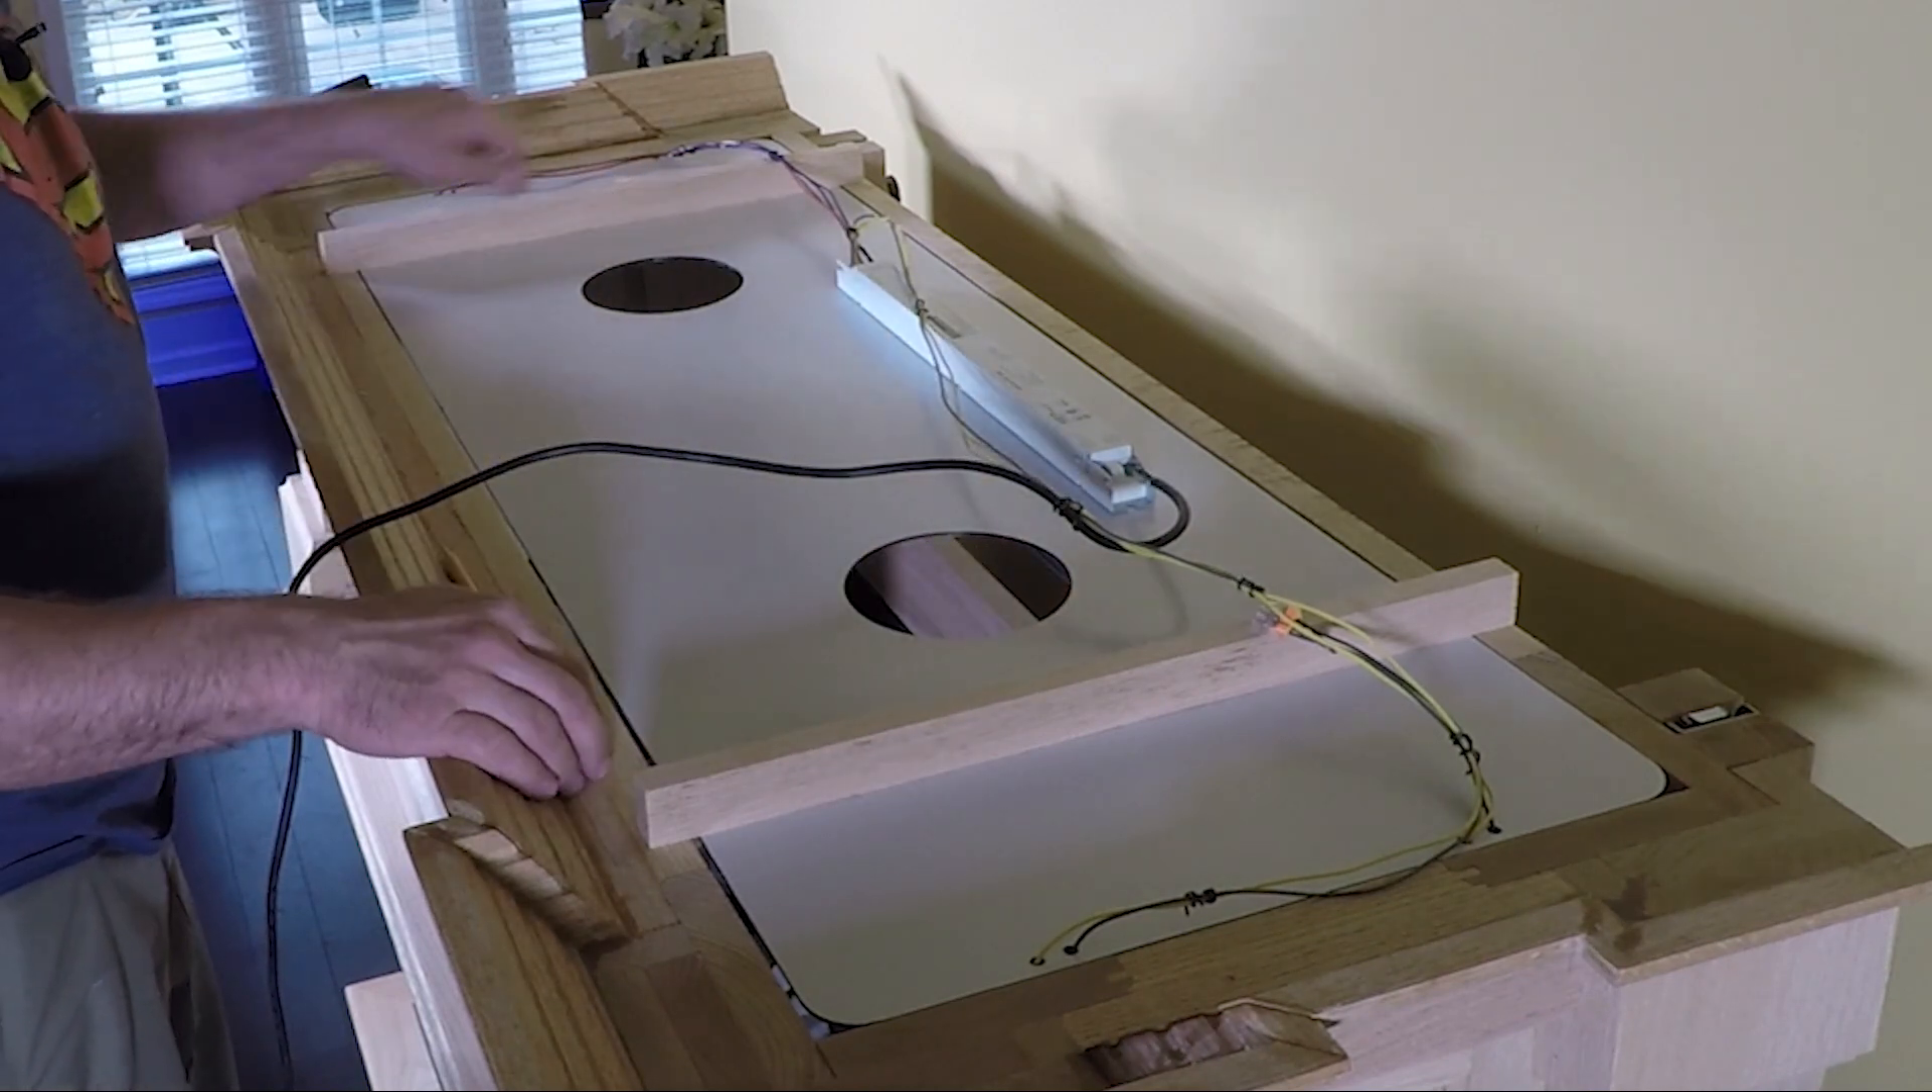You may have also noticed that I've gone ahead and attached two pieces of oak and the pieces of oak go beyond the reflector and rest on top of the canopy.